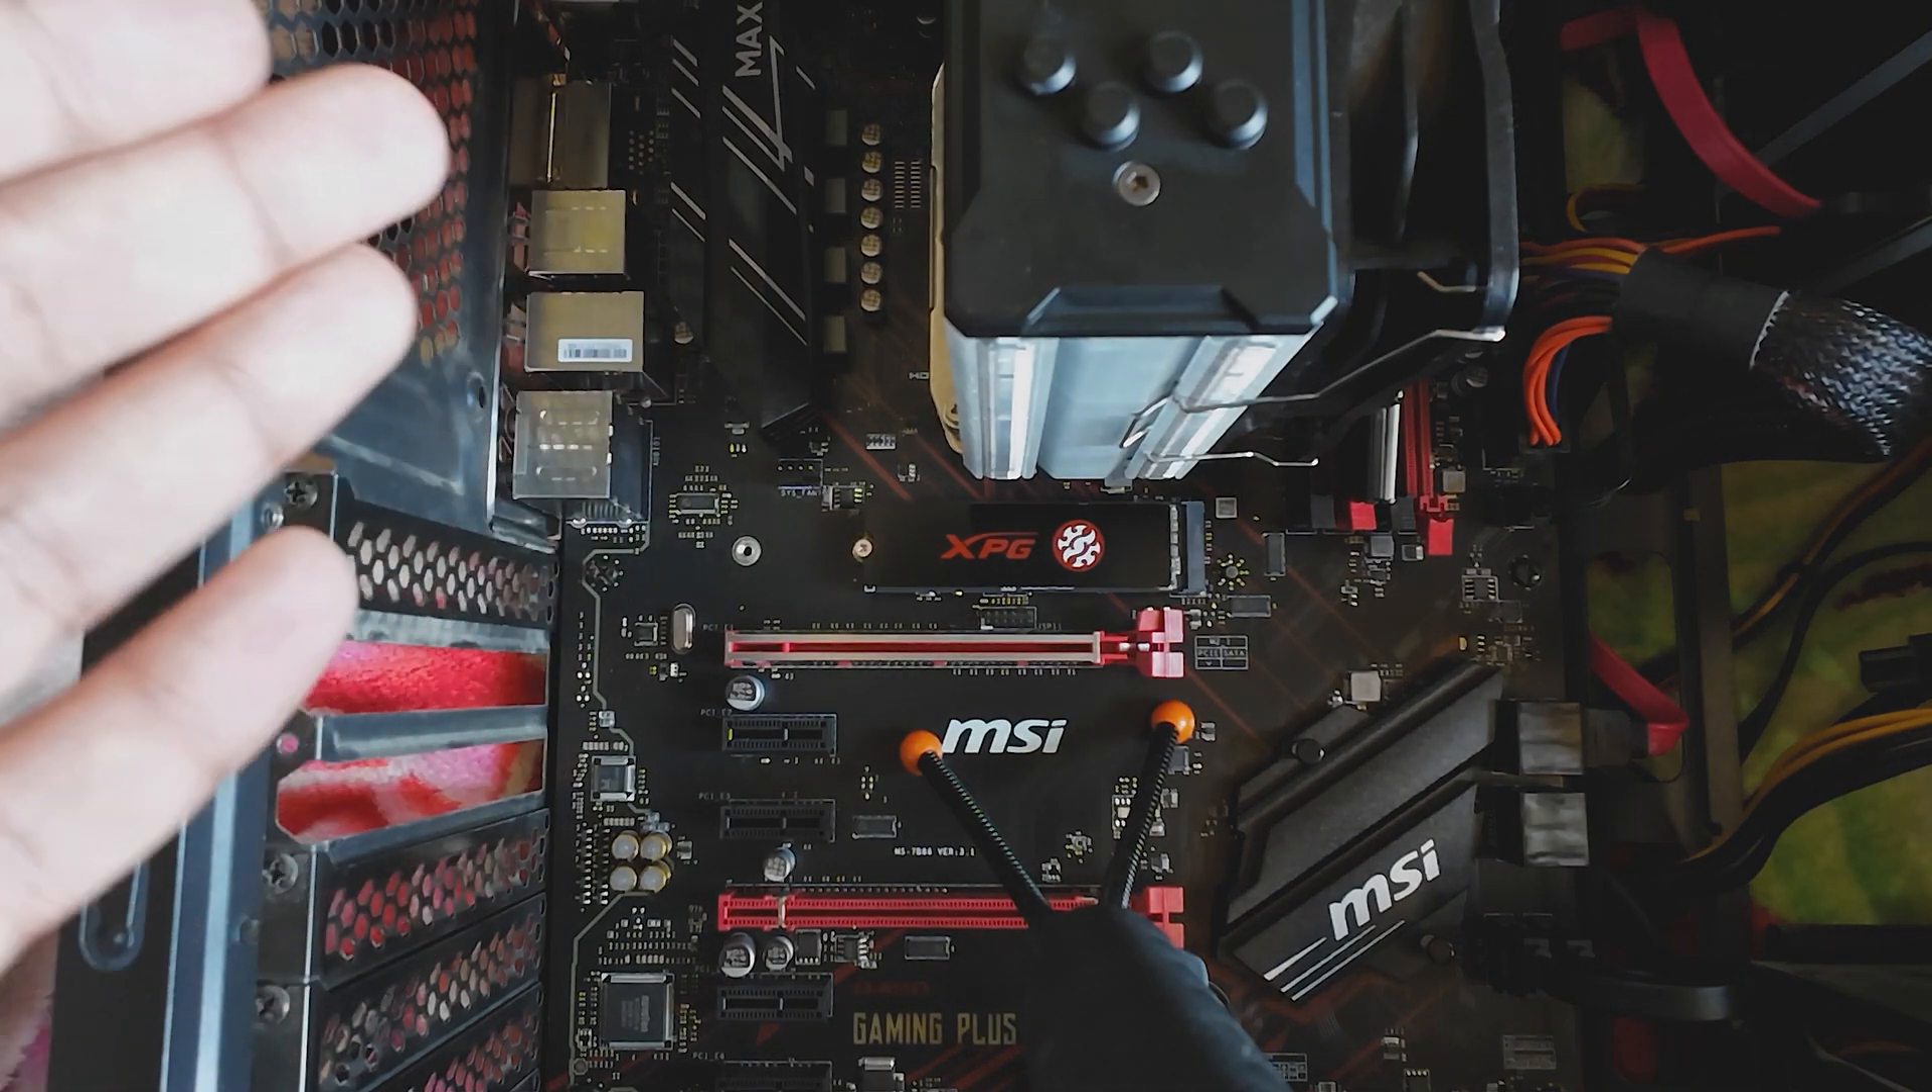Okay, and you can see the SSD is in place.